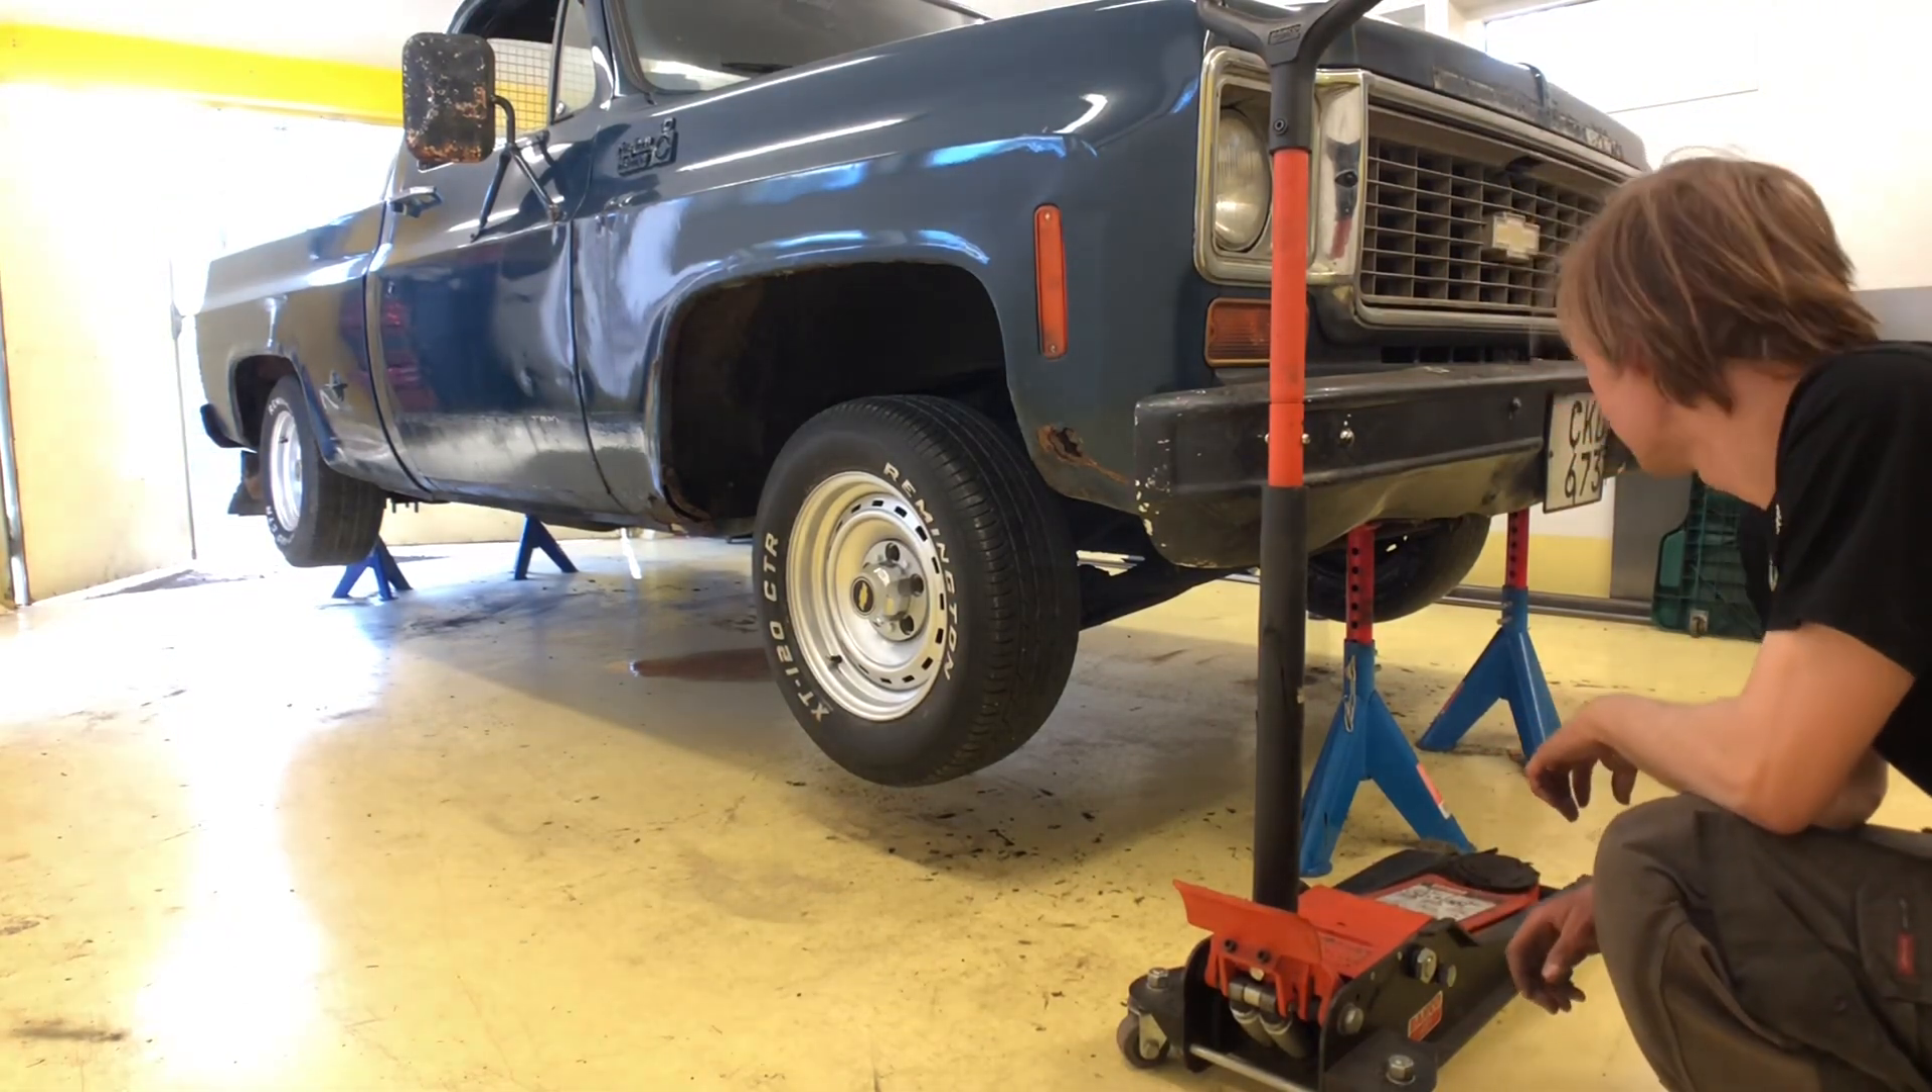So, the wheels are on, and so now all we have to do is lower this thing down.